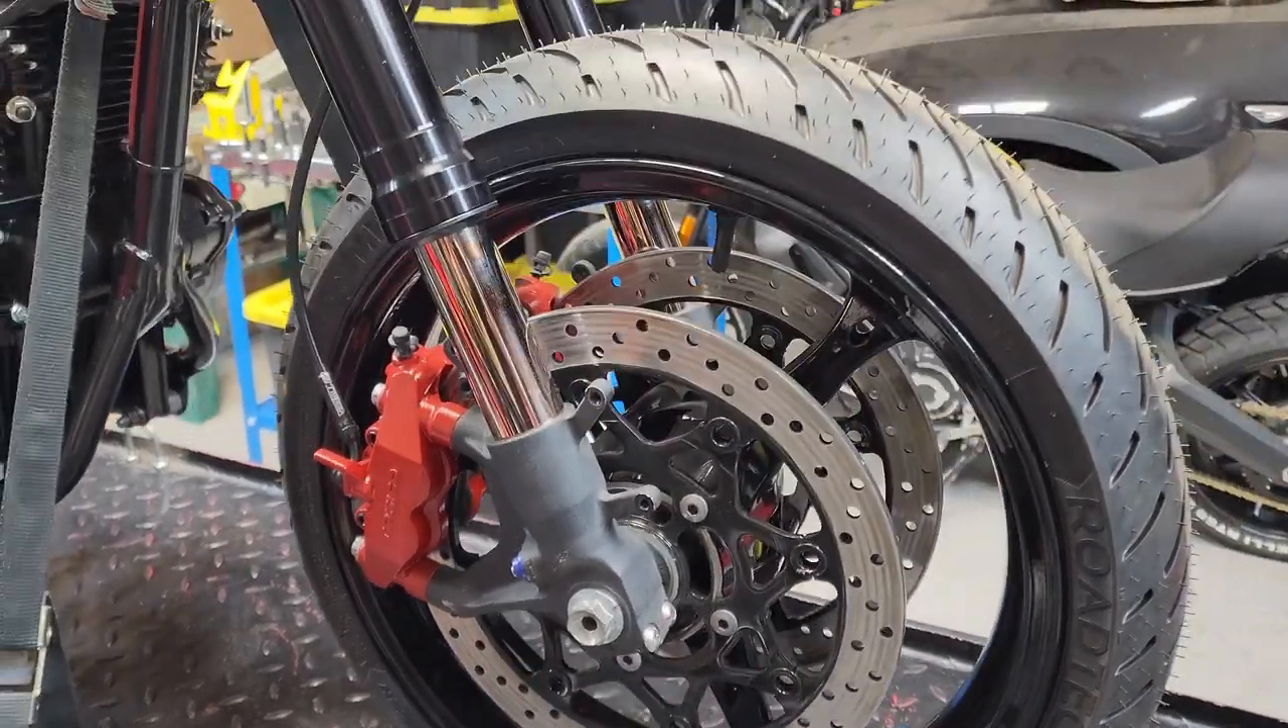All right guys the brakes are completed and they turn out awesome.